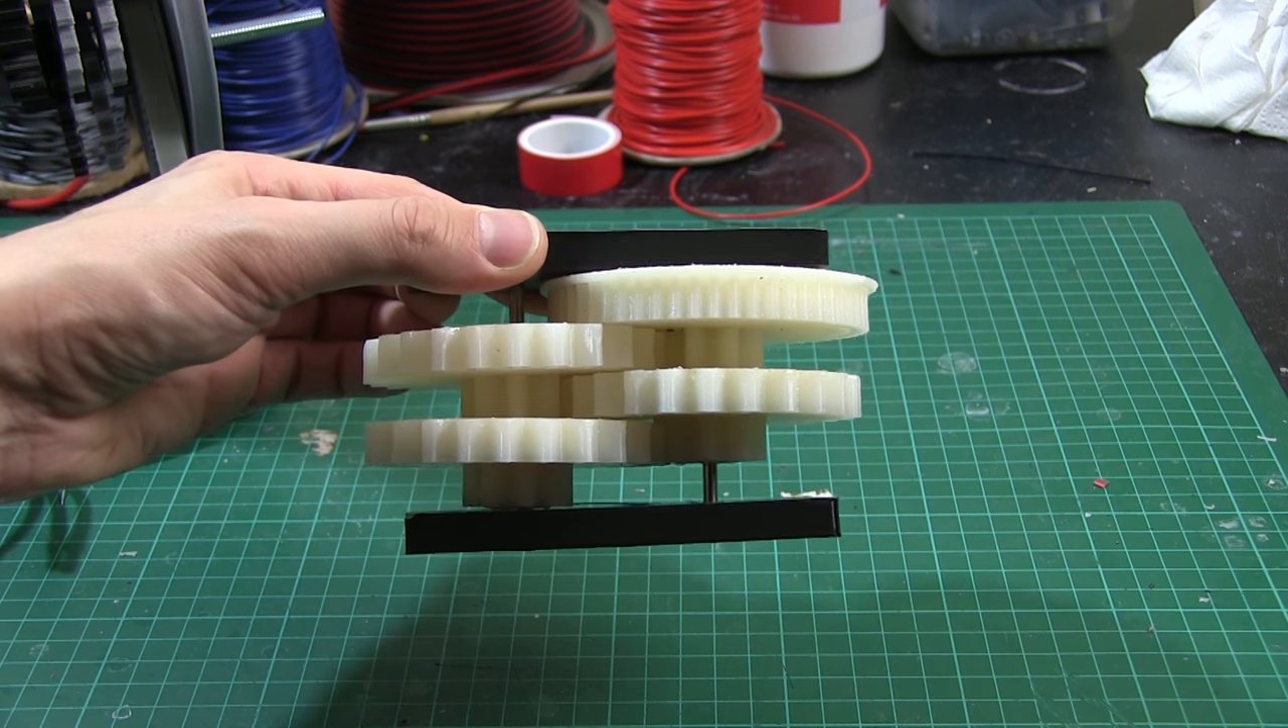So now I've got the big gear in.